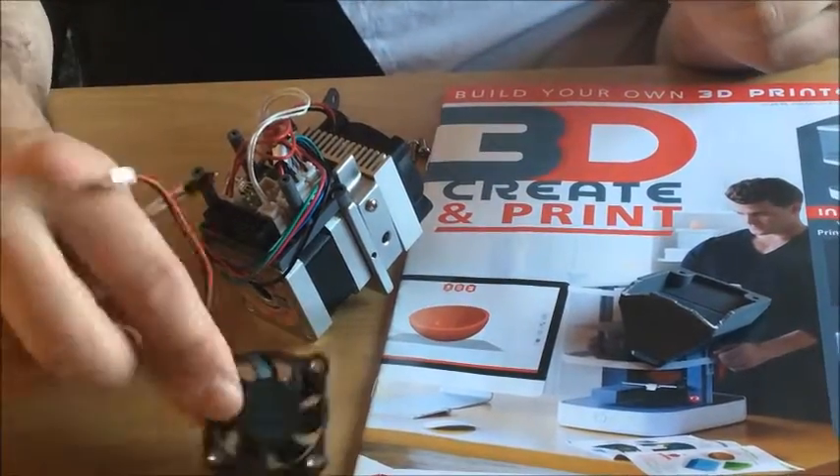Okay so that's the fan off.